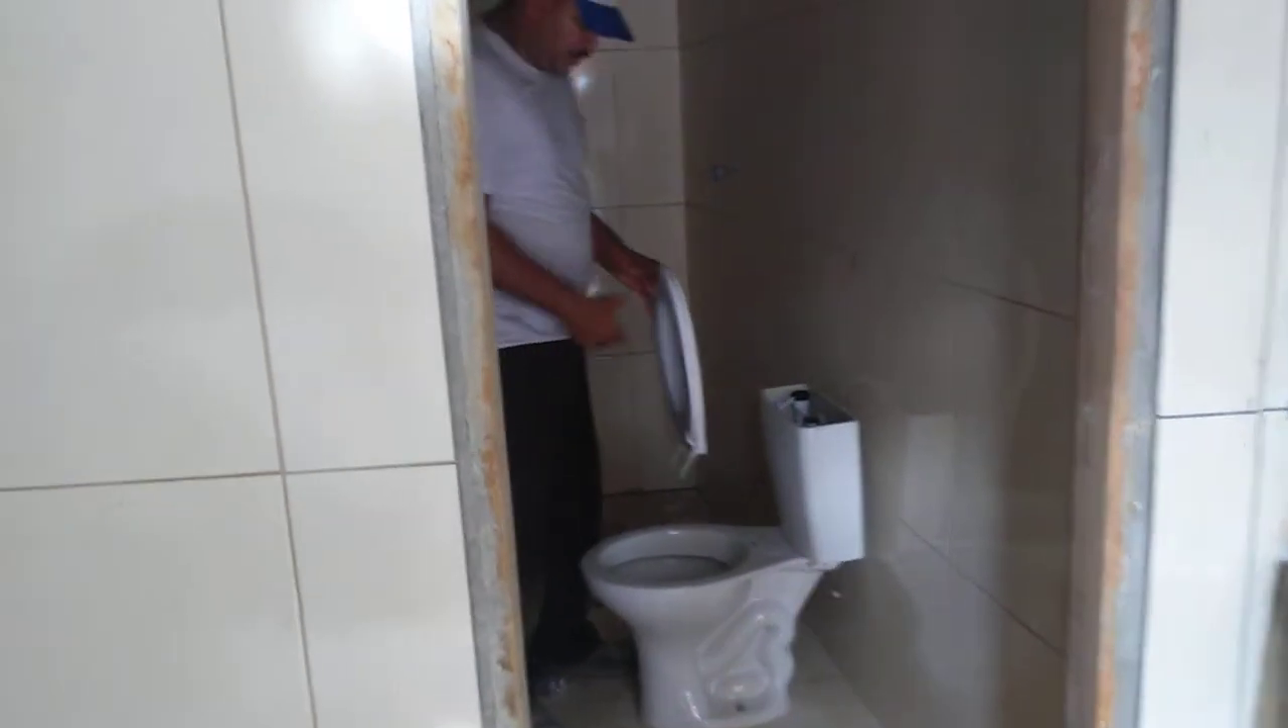Terminei de colocar aqui a descarga acoplada aqui agora.